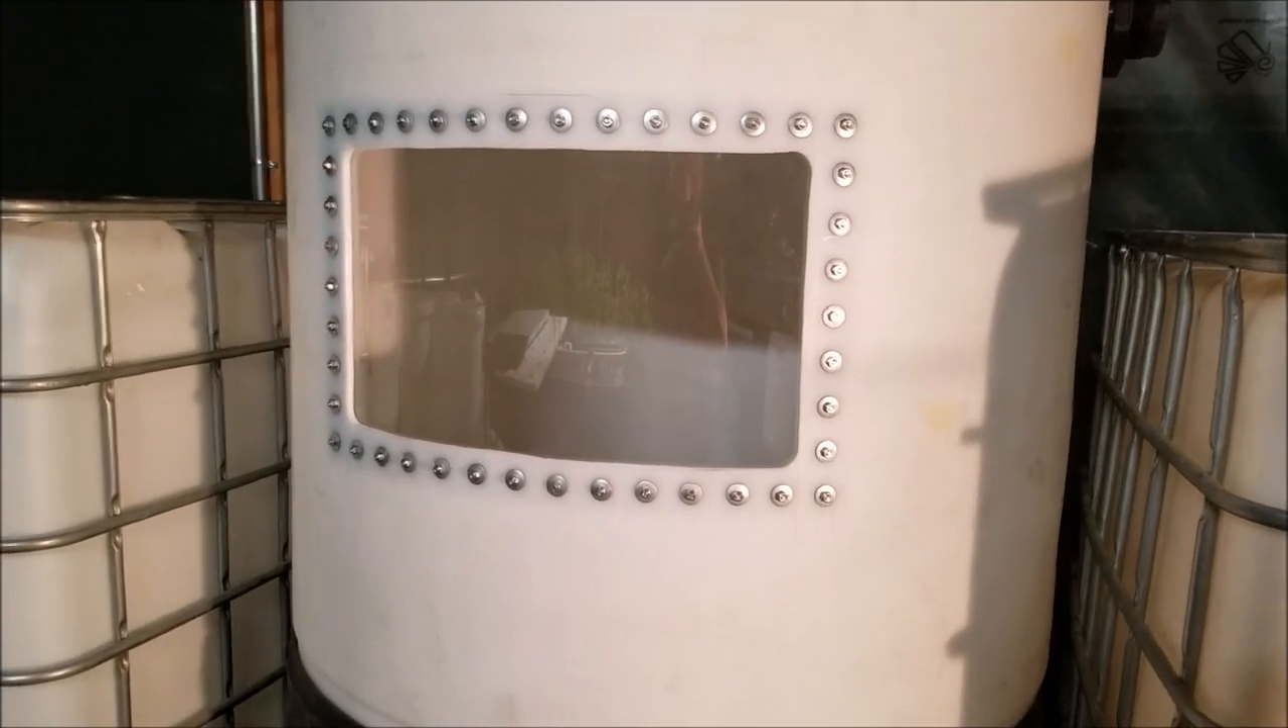So just finished putting the window on.